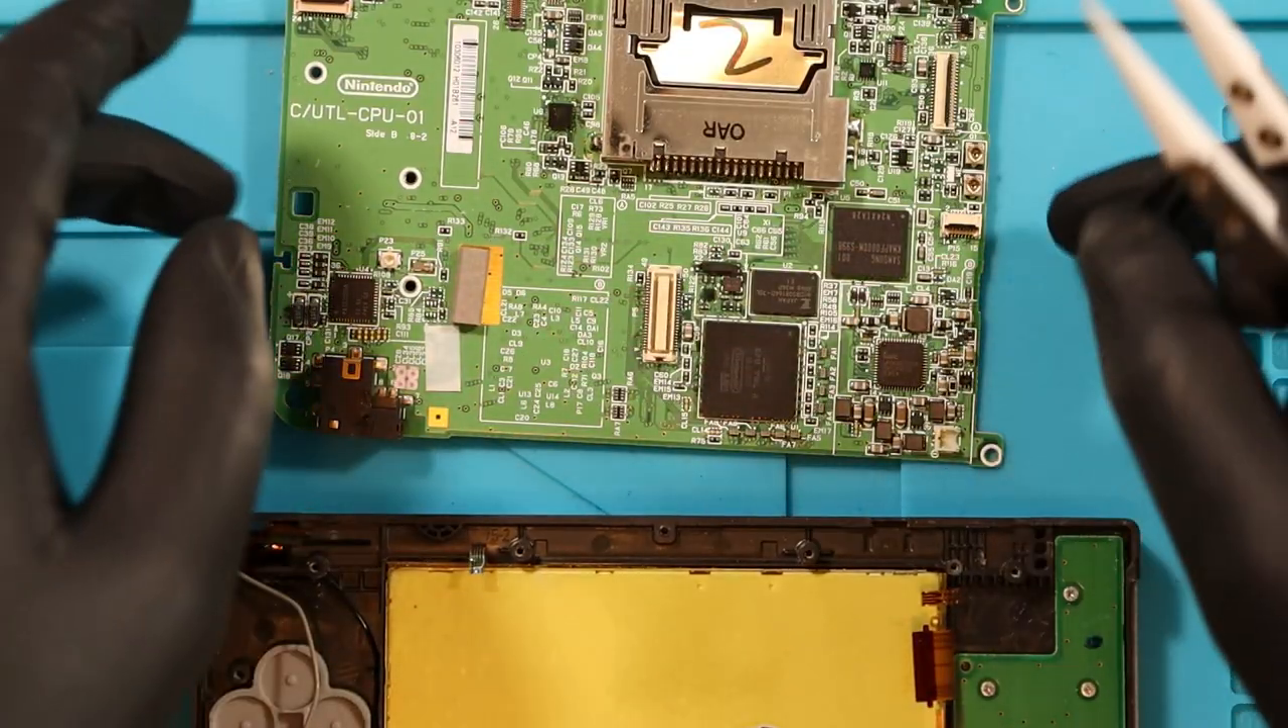And we have freed the motherboard.